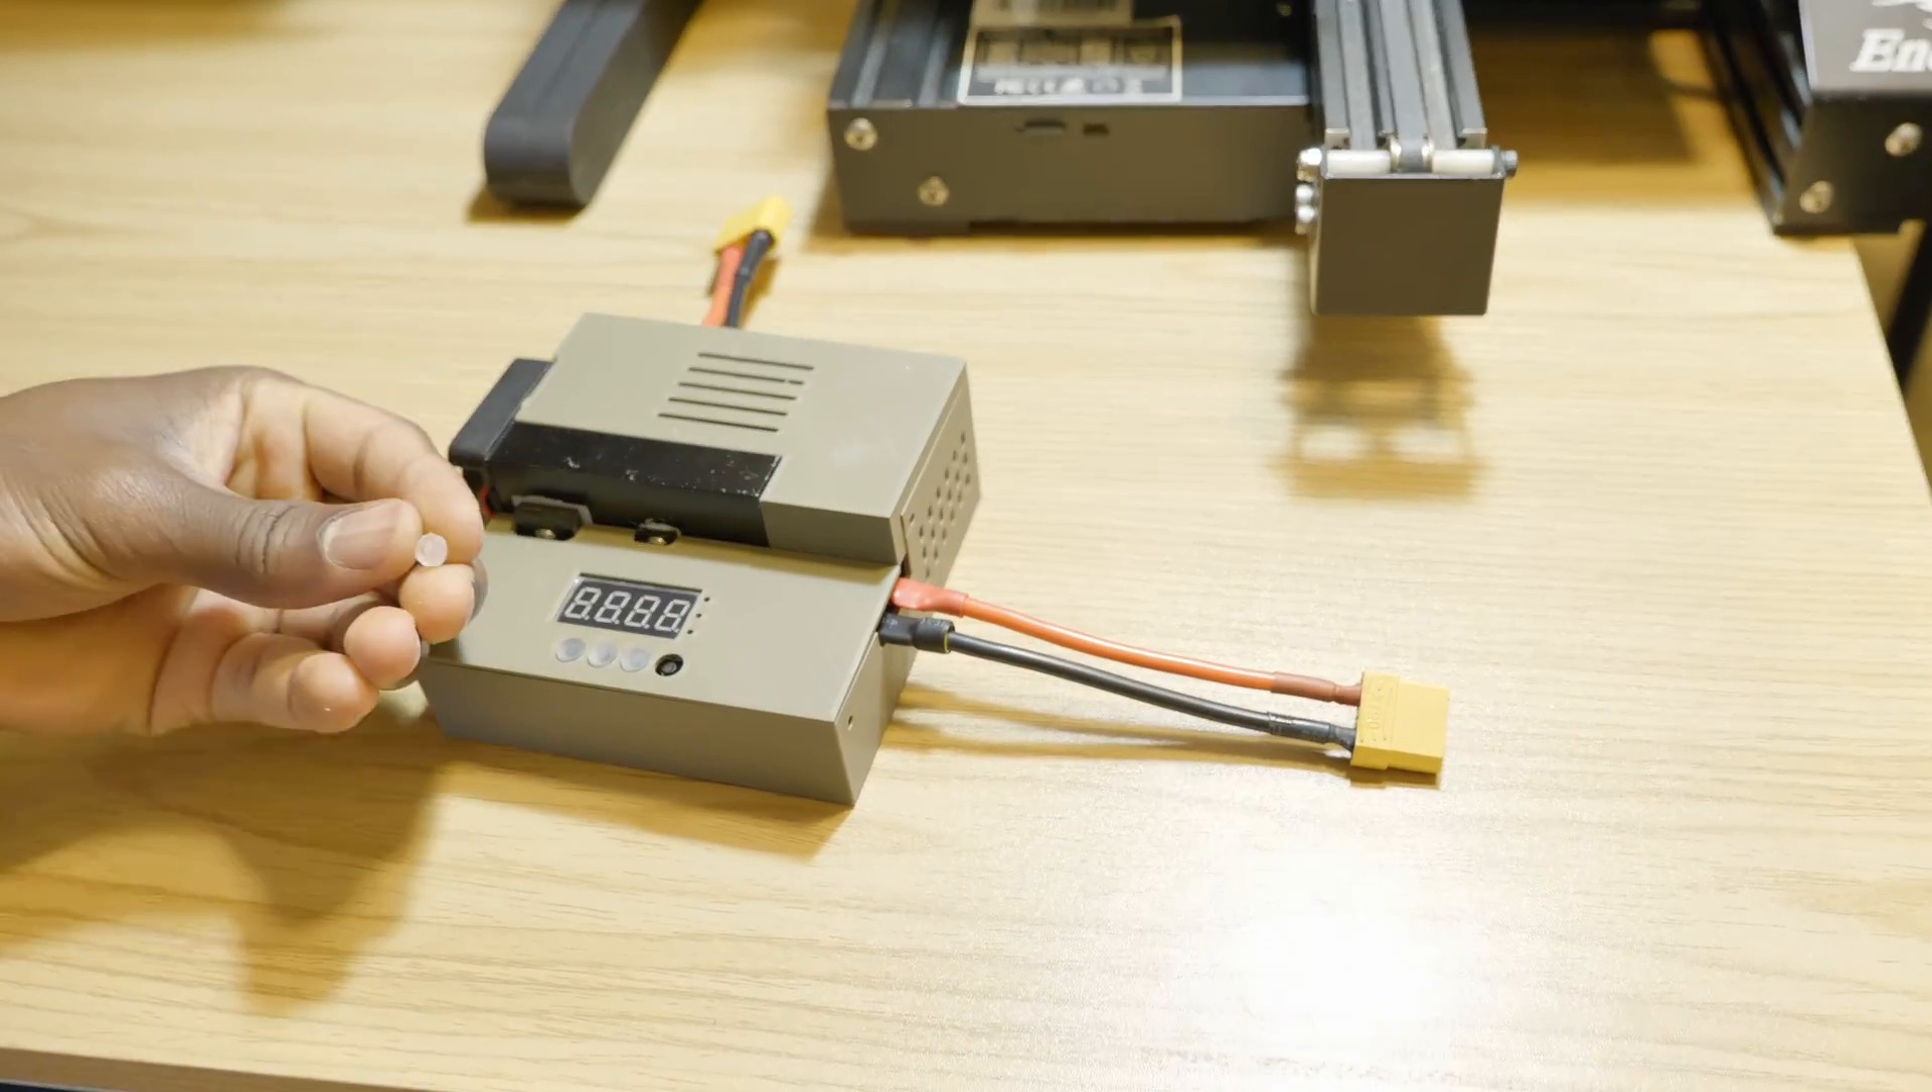The cutout for the screen and the buttons matches perfectly.